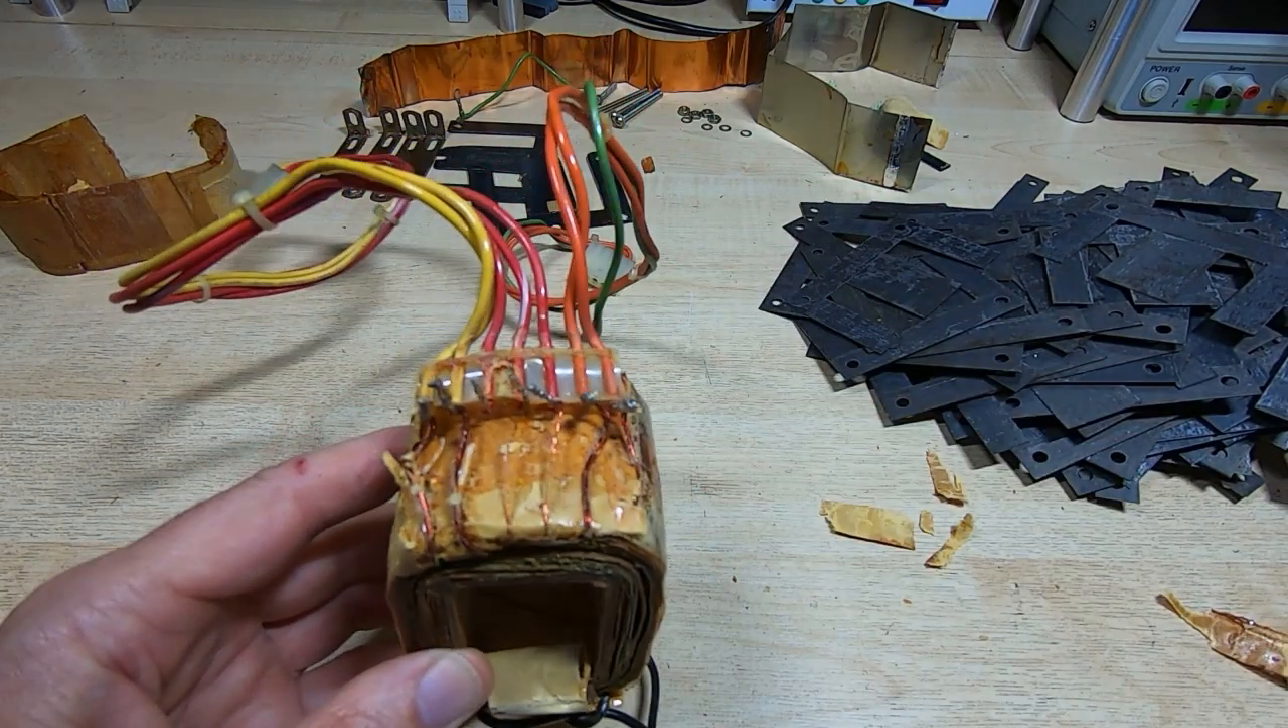They use this plastic sheet with some holes in it to keep these separated and all the wires are terminated and then folded back.